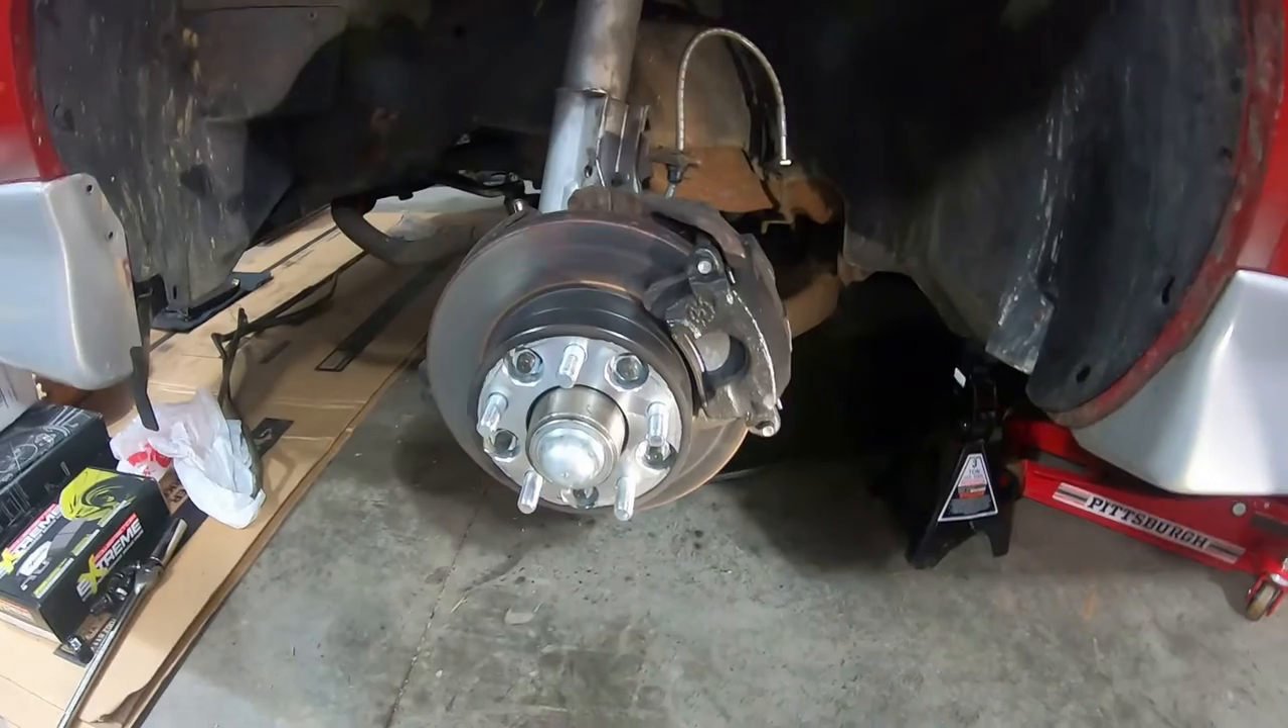Alright guys, so I got the wheel removed, and we can see what we're working with a little better.